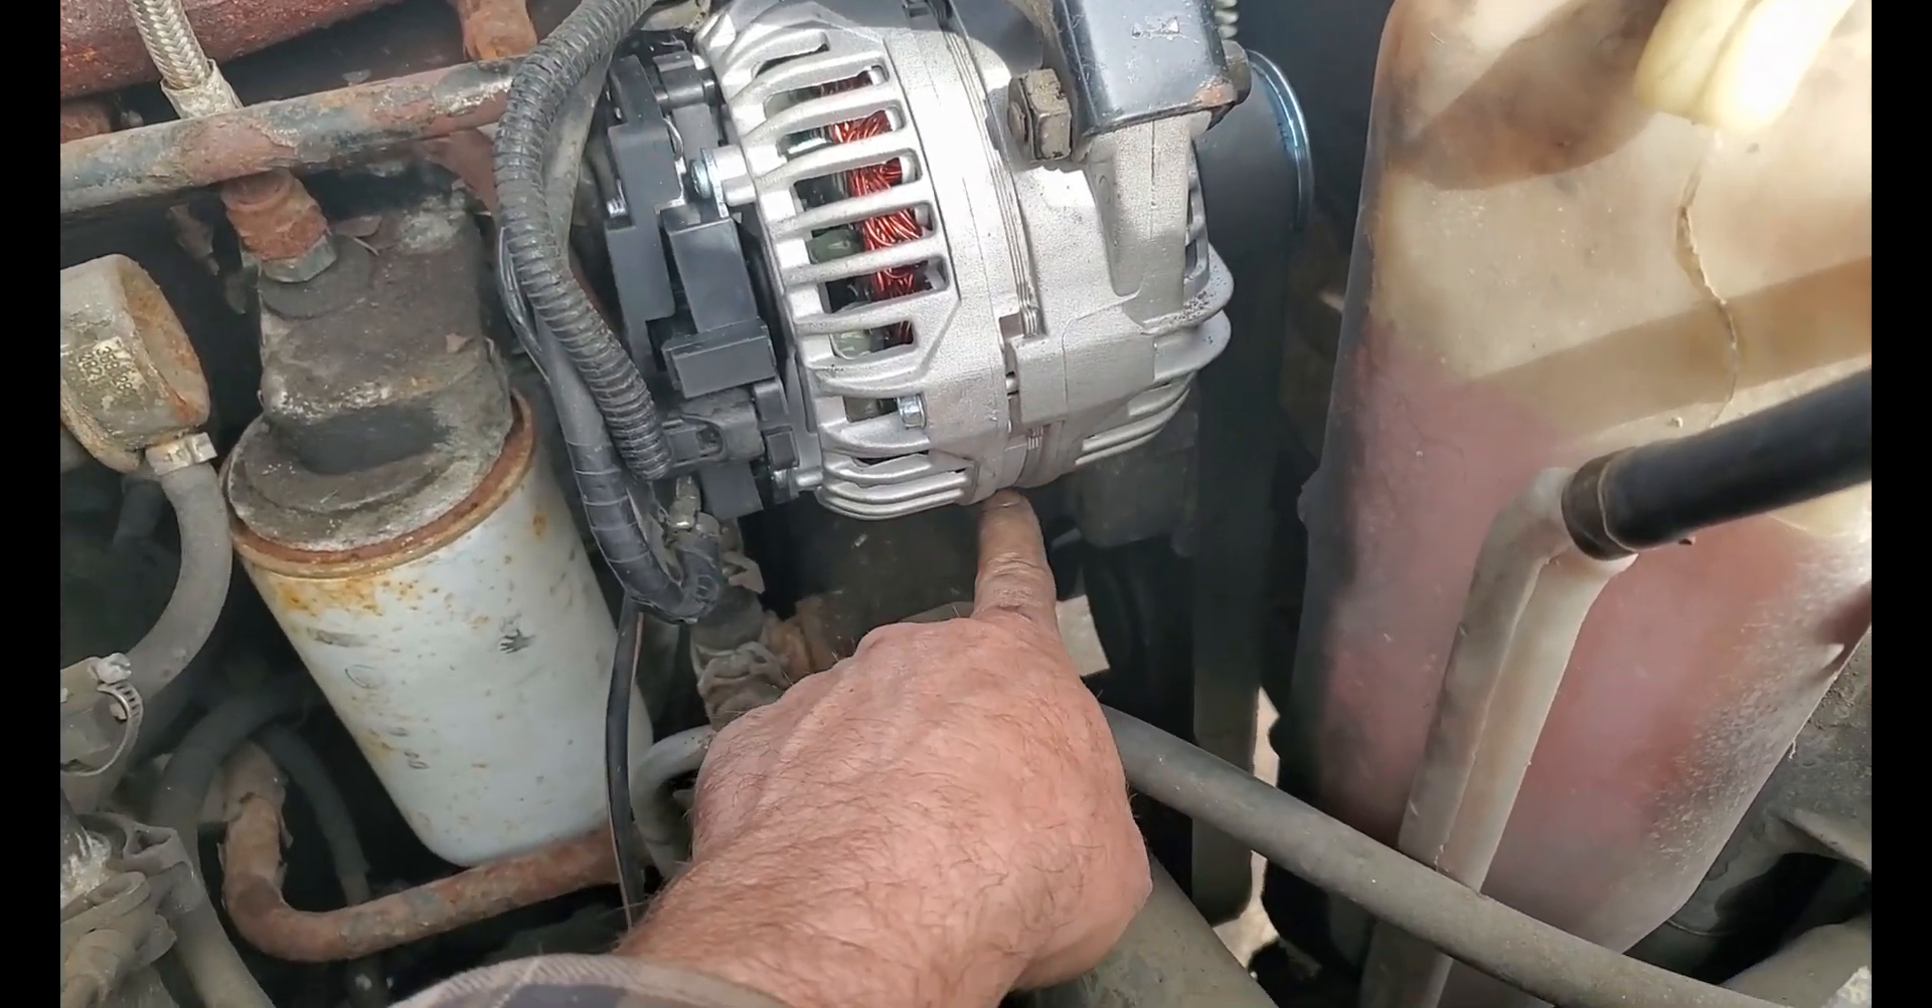Now the new alternator is on.